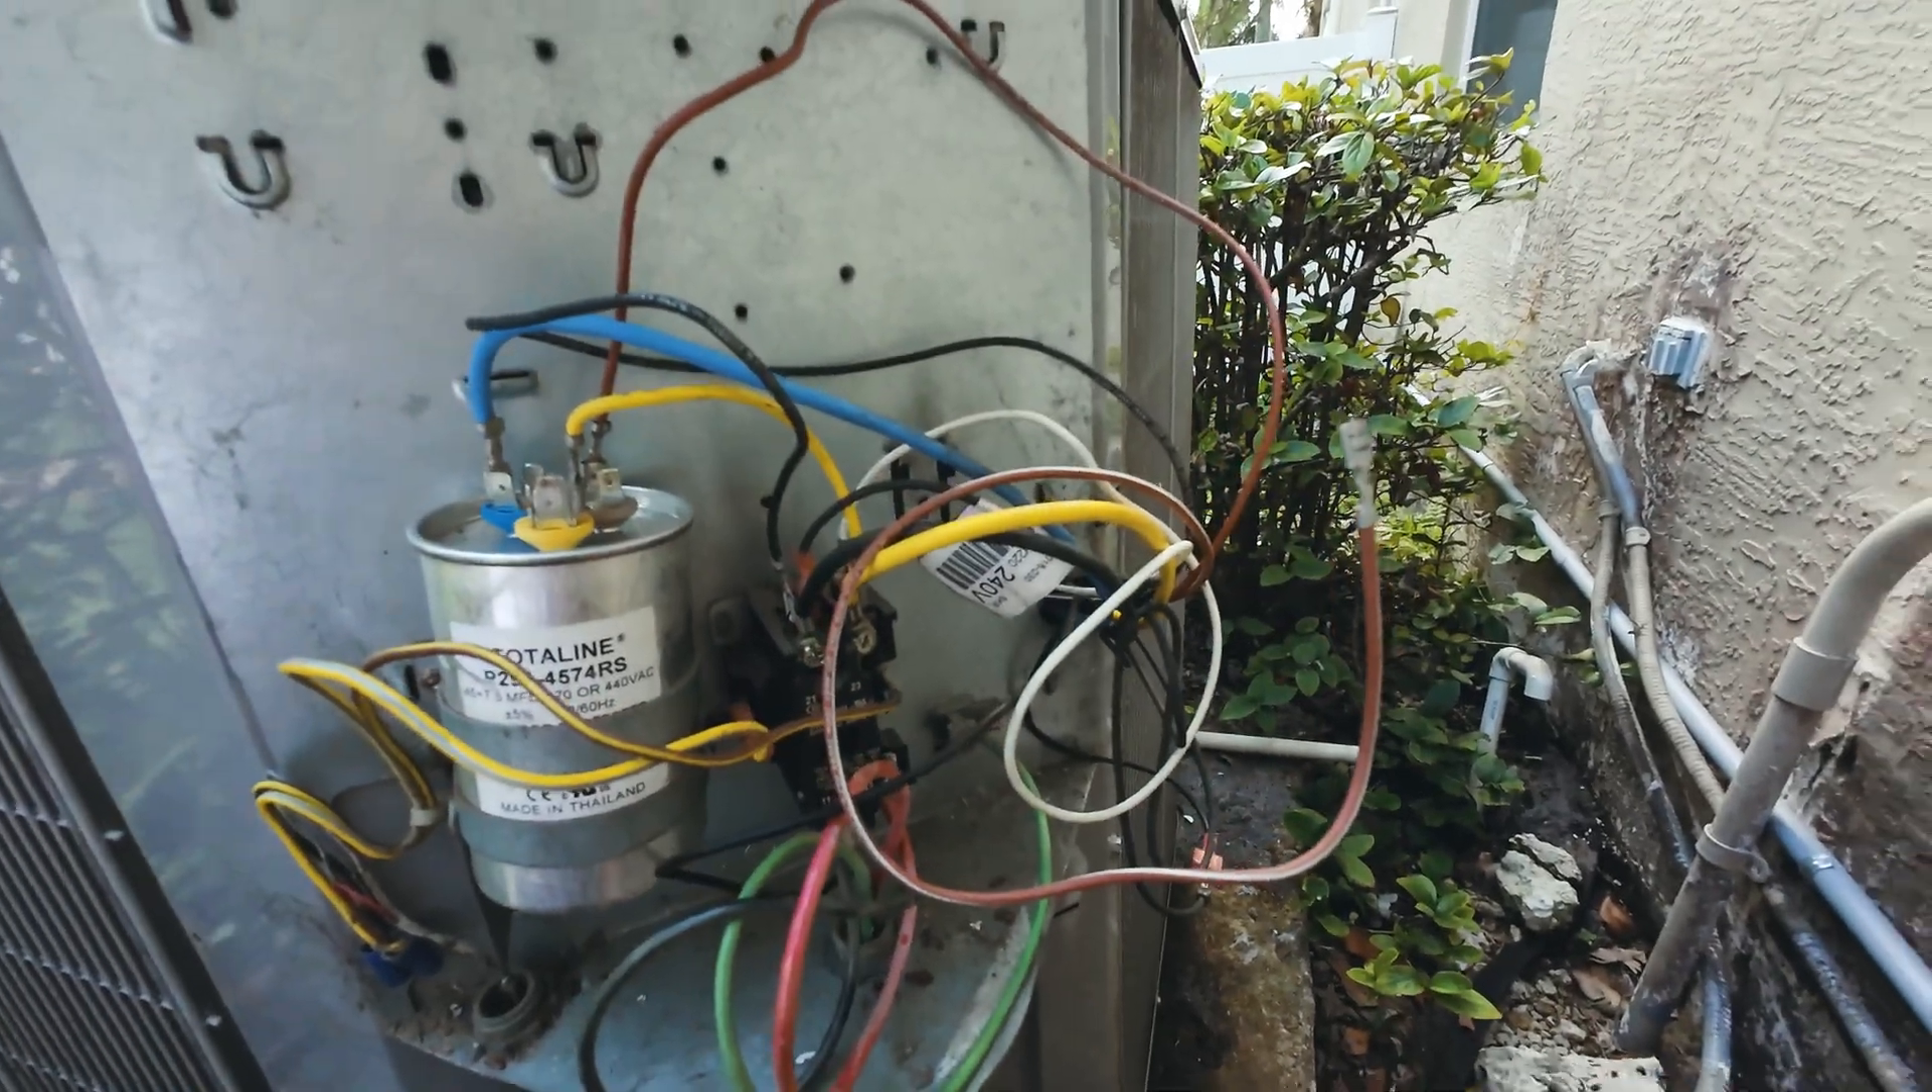The only thing left to do now is to neaten up all these wires, strap them all together, put back on the panel, and that should be it.